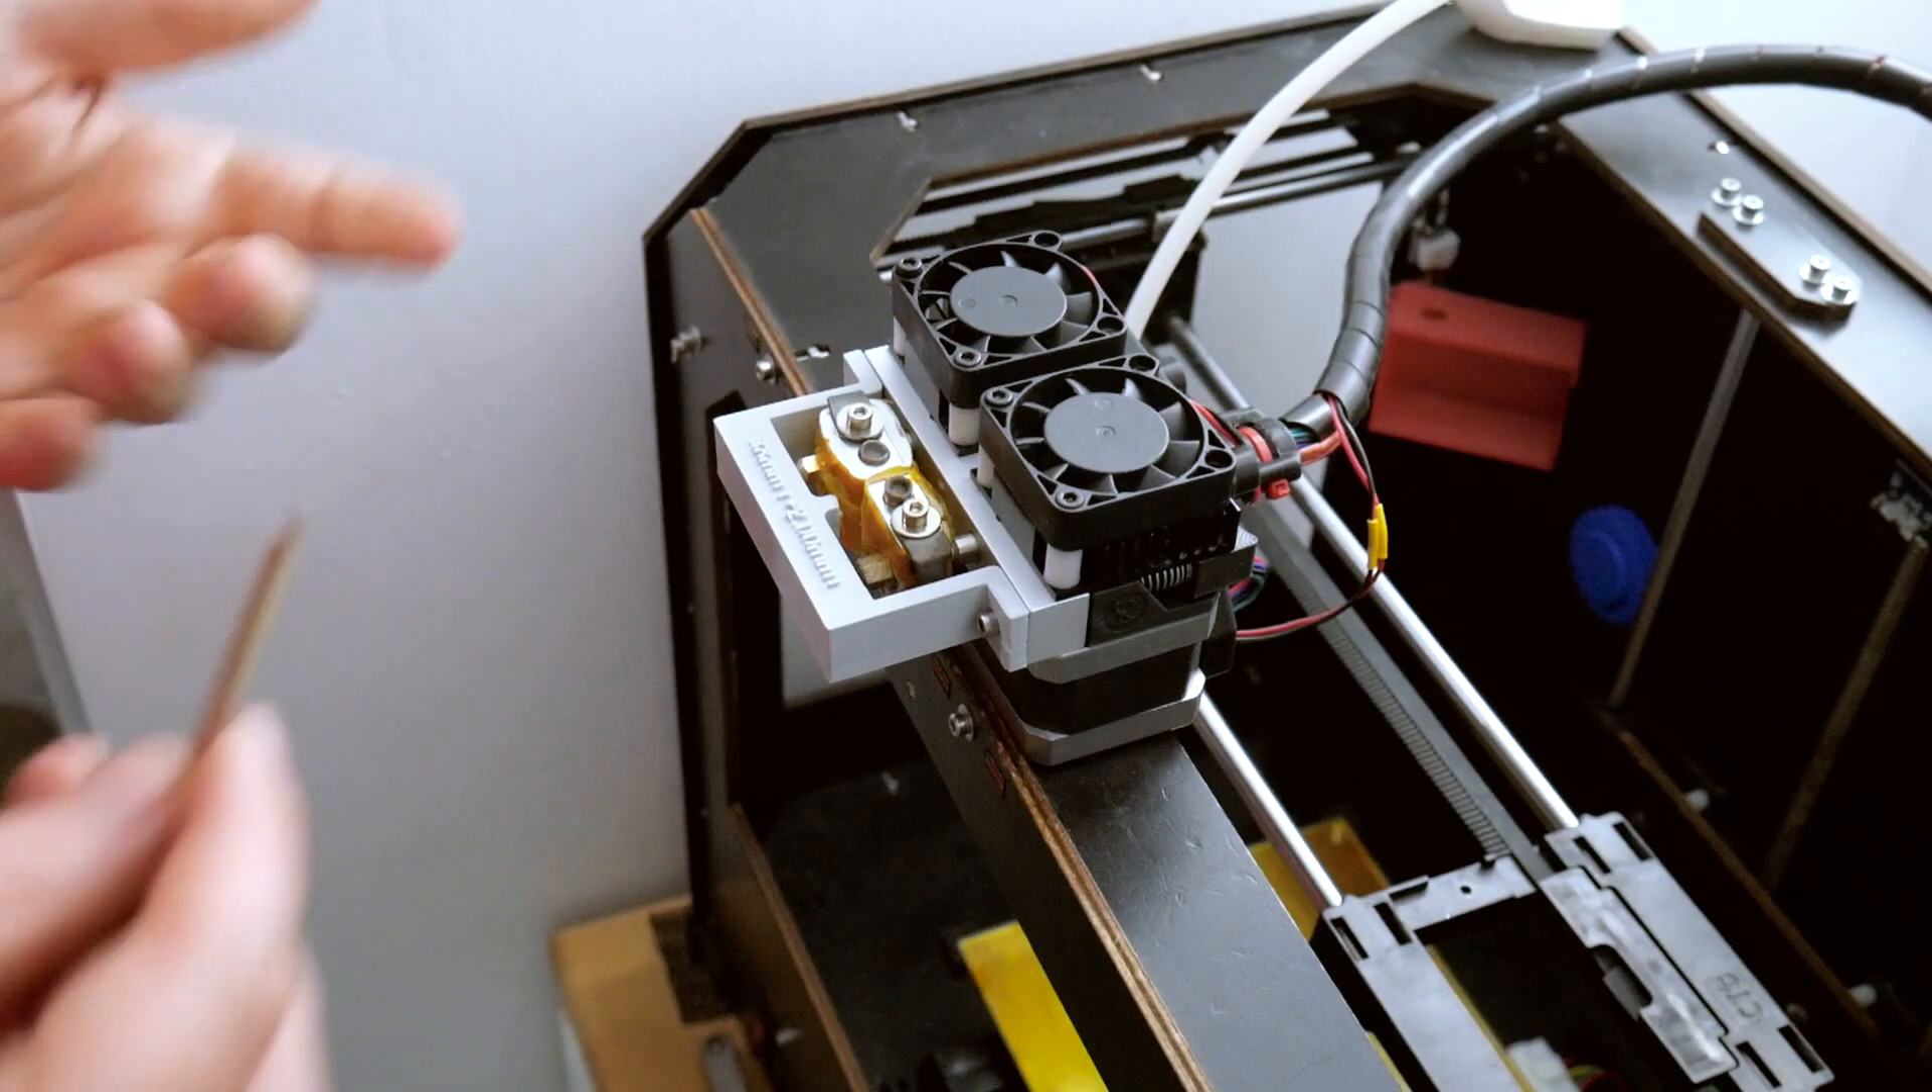That is the printer head reassembled.